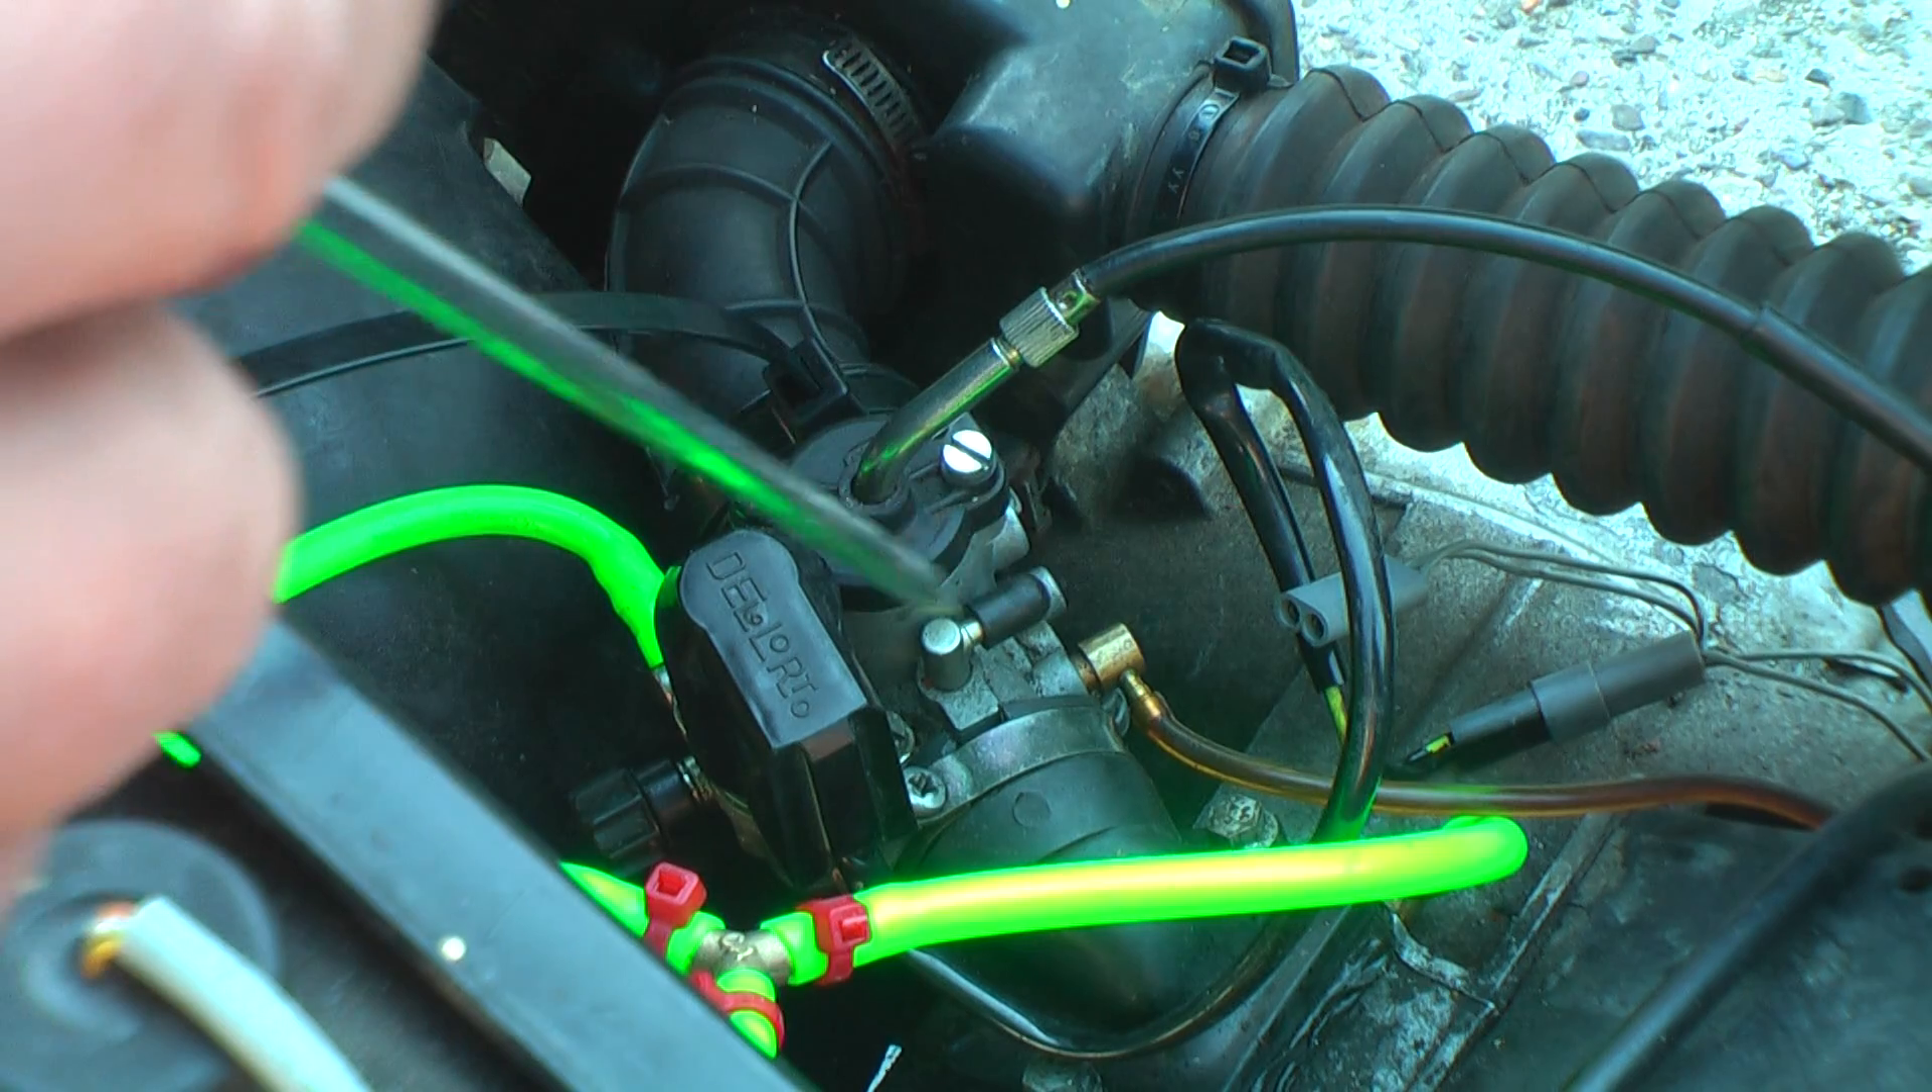Jetzt habe ich den neuen Vergaser eingebaut. Alles ist angeschlossen.